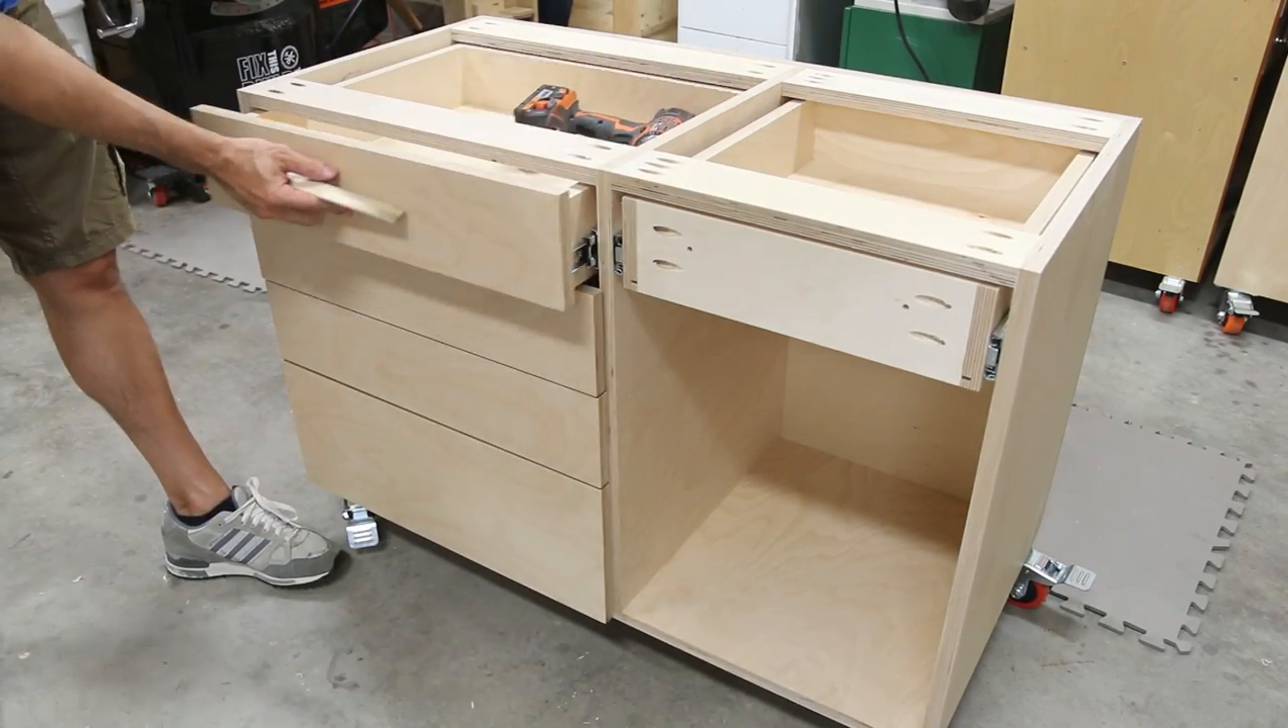I repeated the same process all the way up the cabinet using the spacer to establish the reveal until I had all four drawer fronts attached.